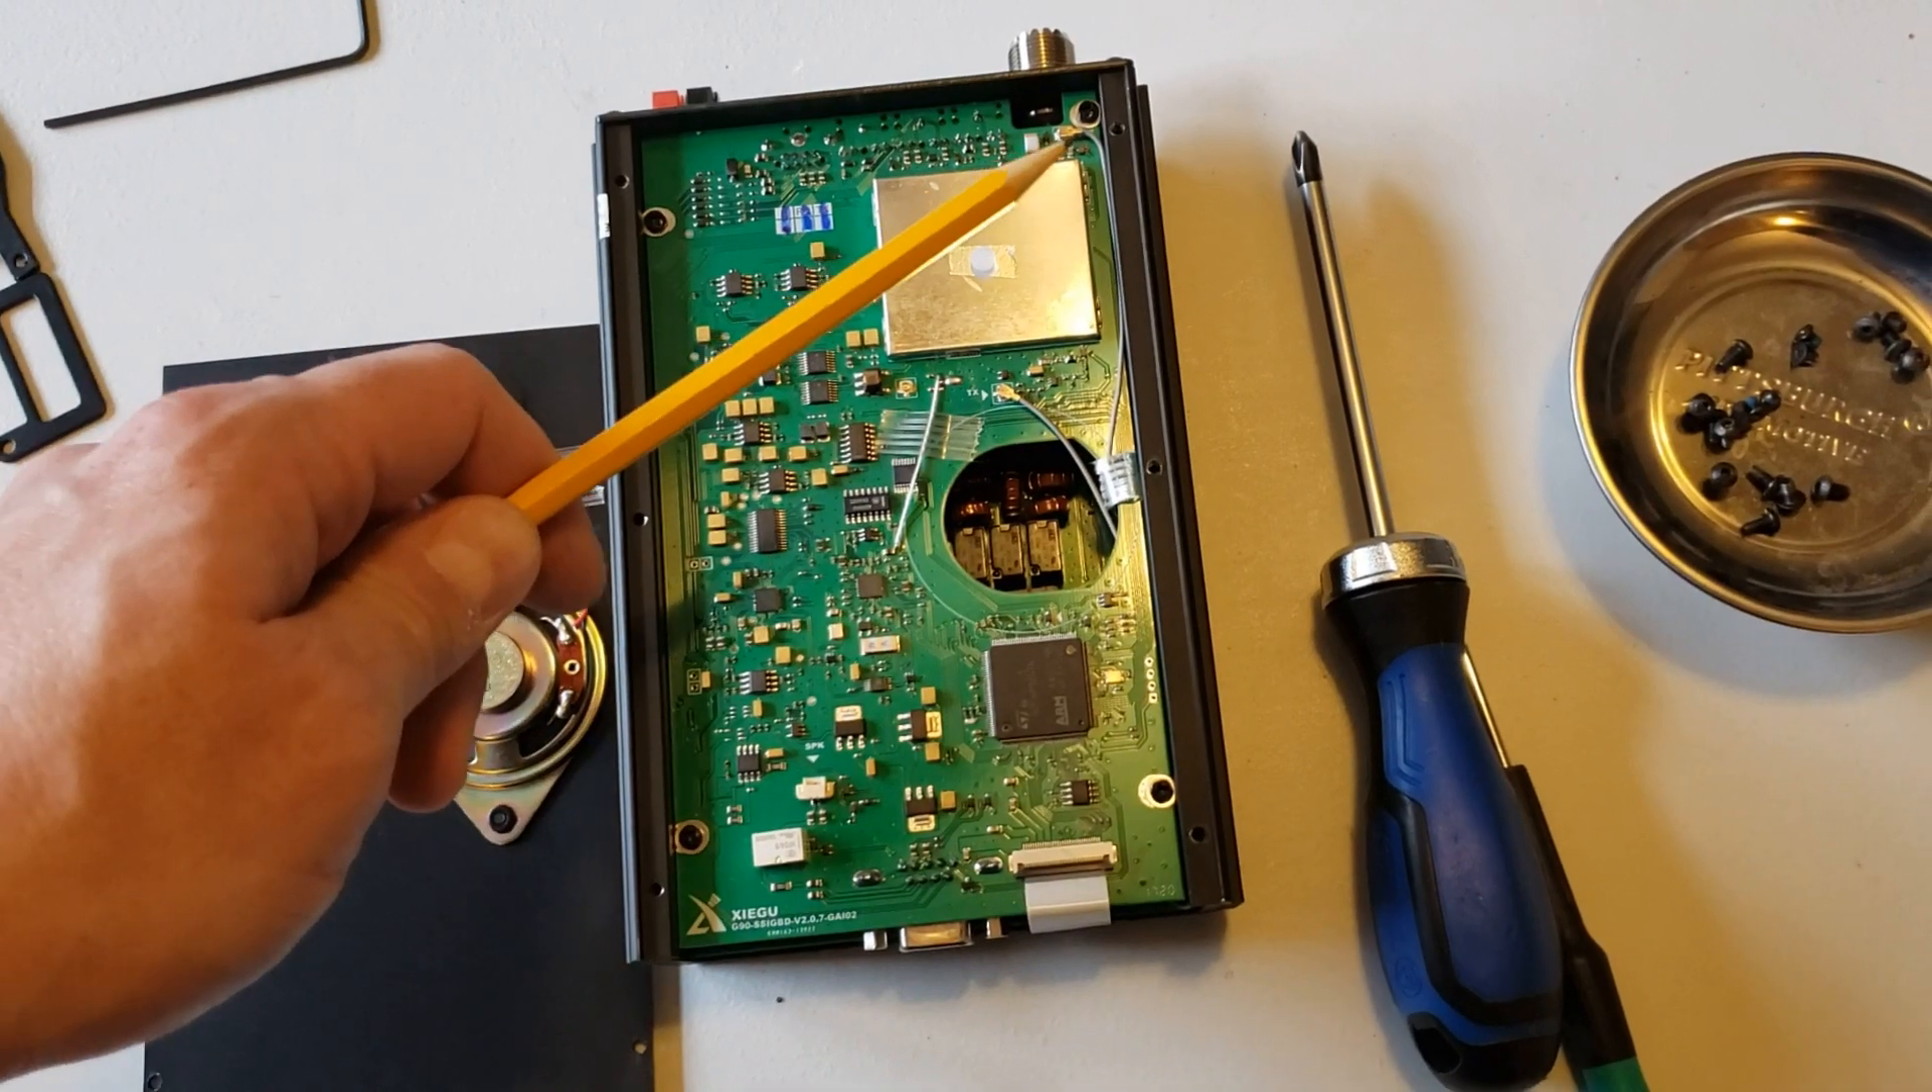So here we are now with the top off and you're going to need to remove next these four phillips head screws.